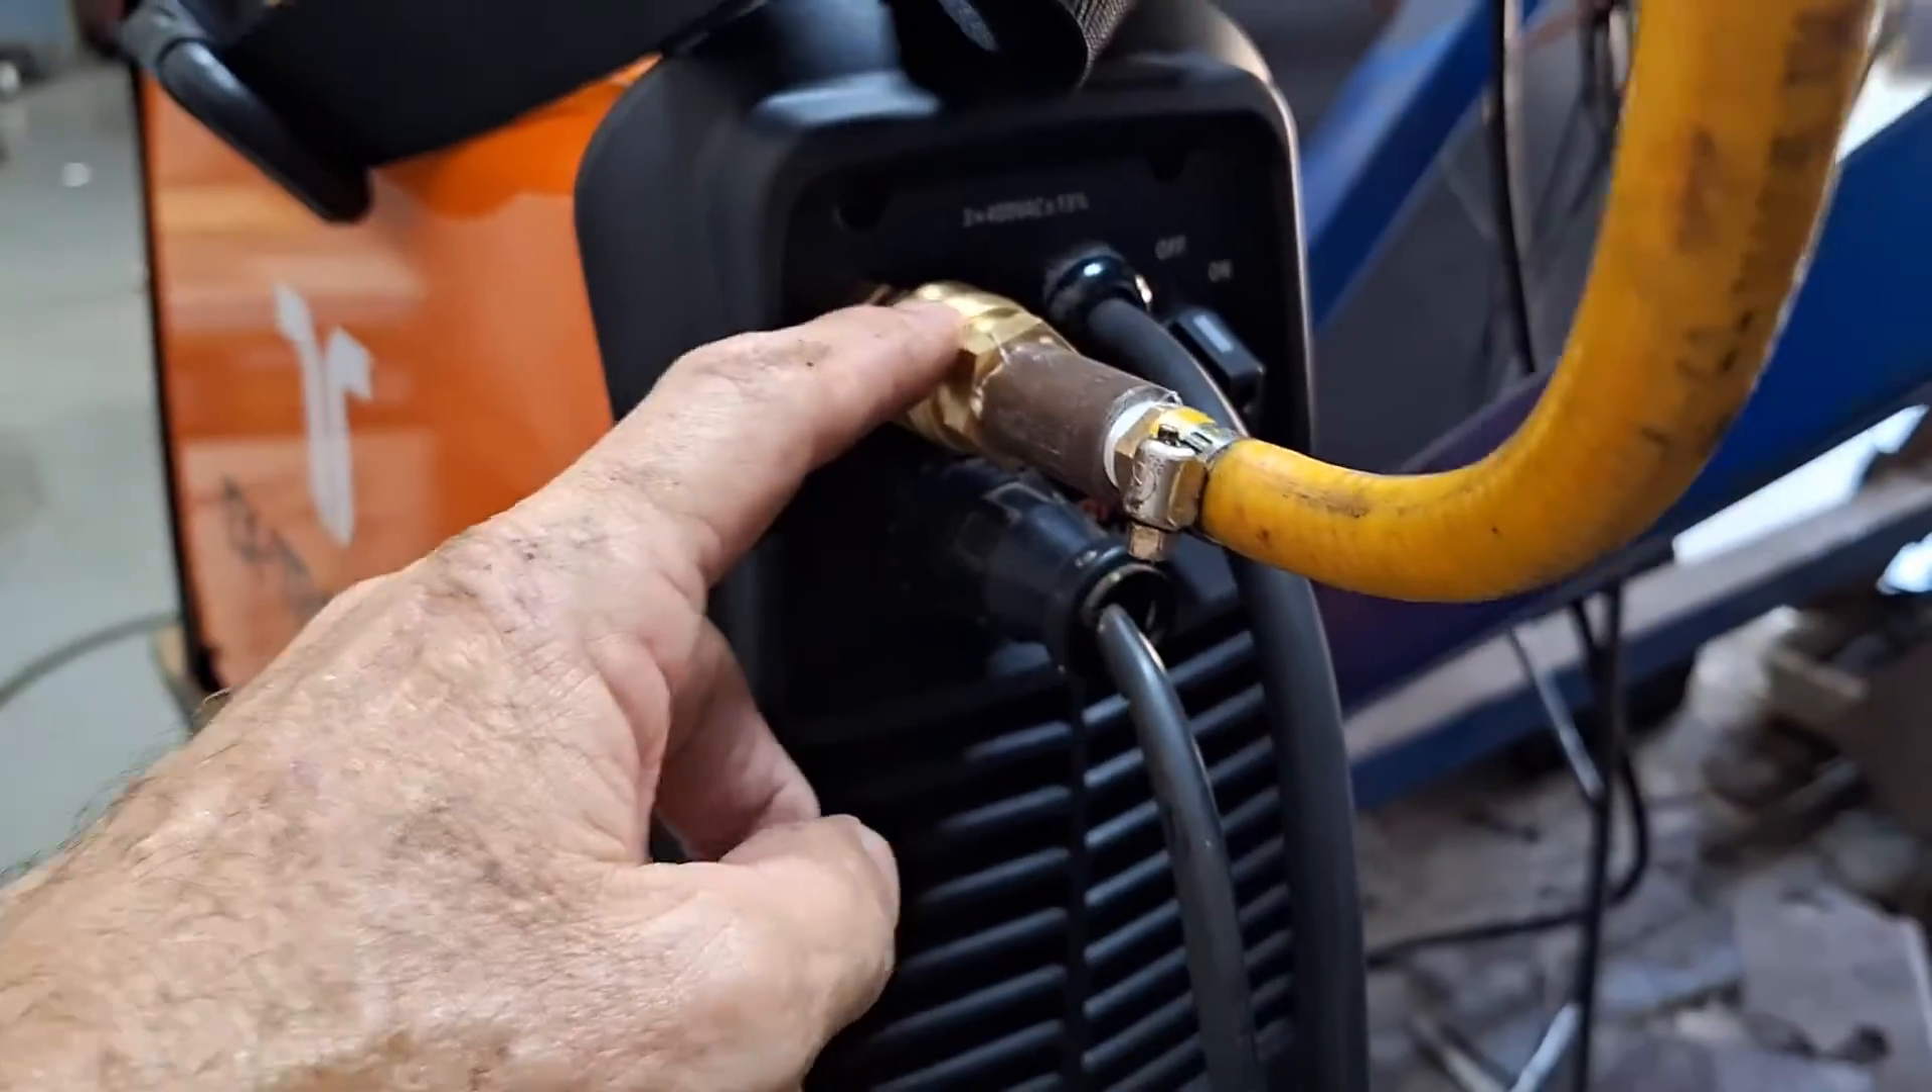I've also got the airline connected into here.